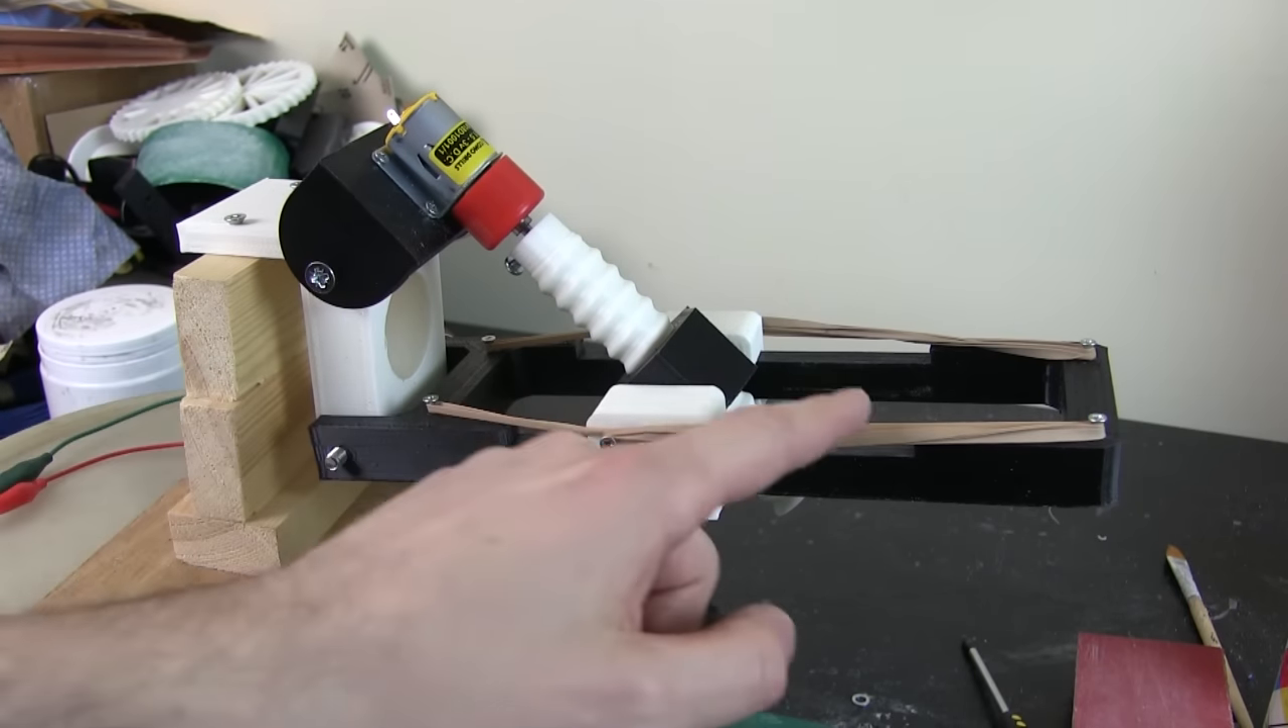I've now got this slider here which slides up and down and it's restrained with elastic bands.